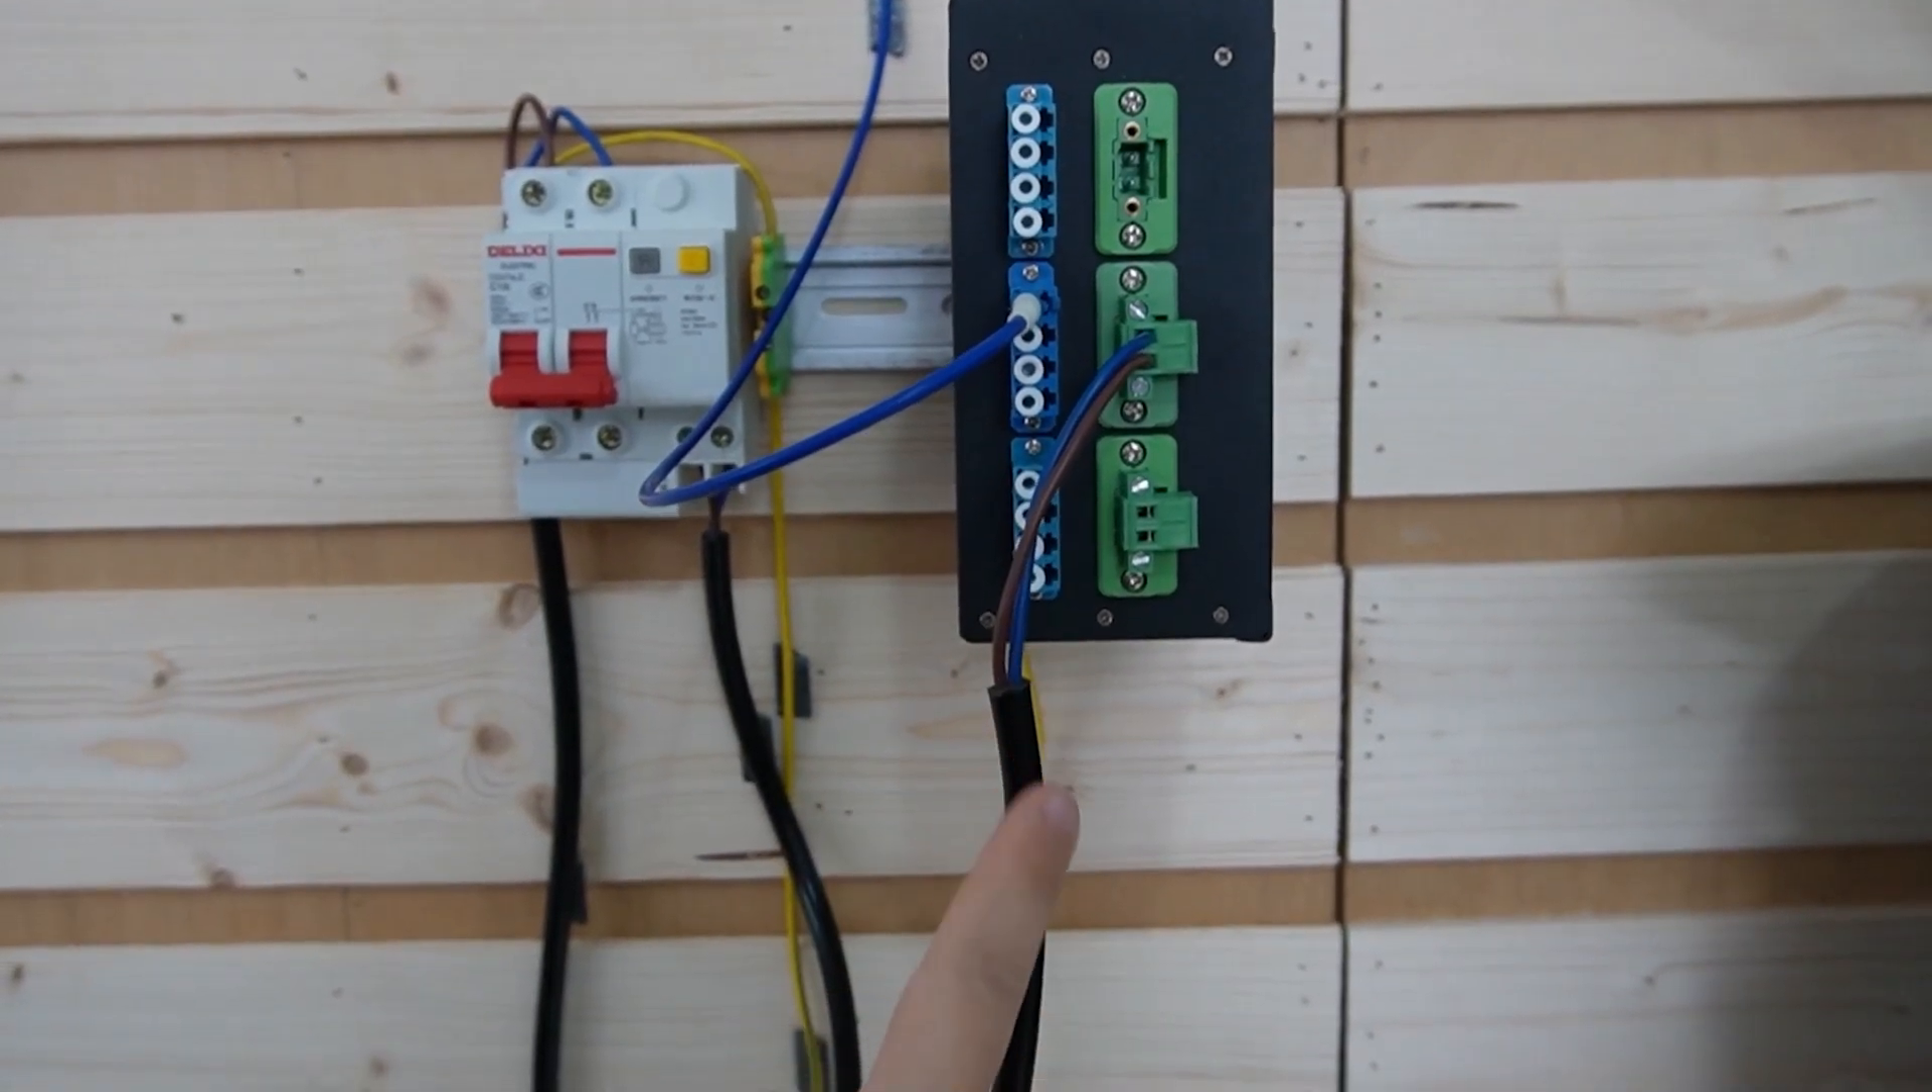And here we have the wires already connected to this current circuit breaker.